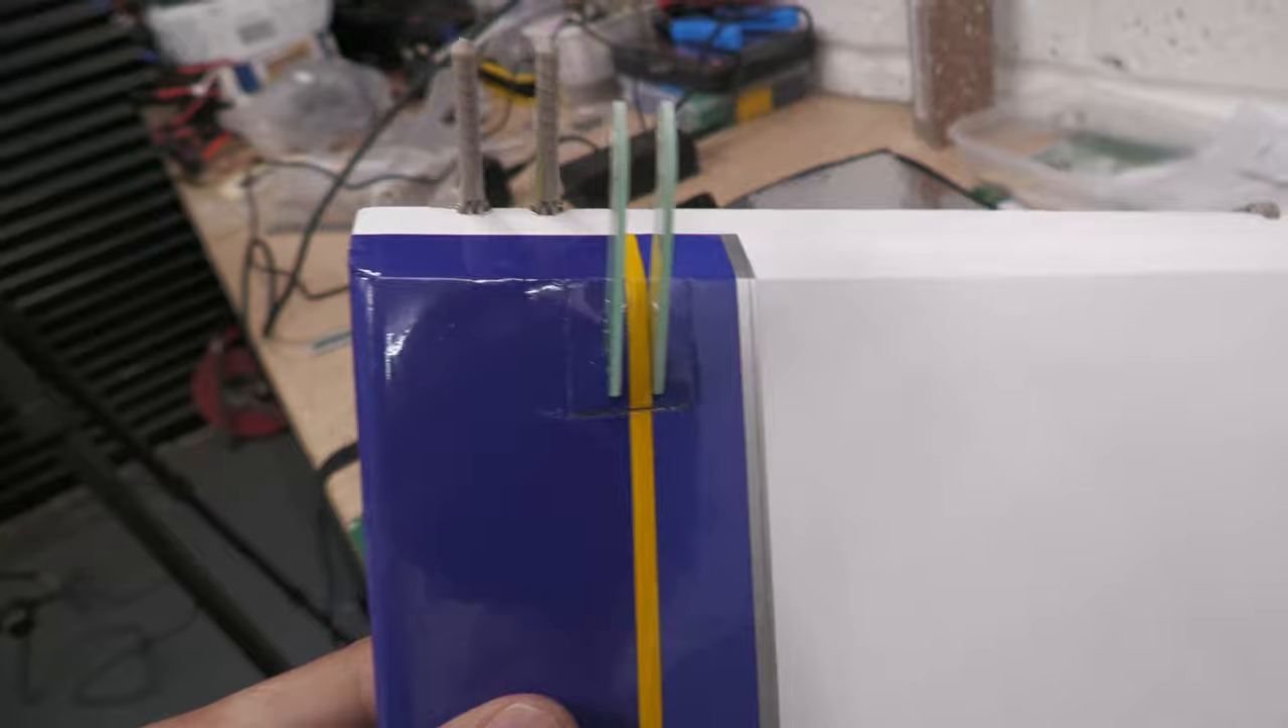Both horns now on the rudder. They've come out pretty well. I quite like that covering going back in there just to finish it off.